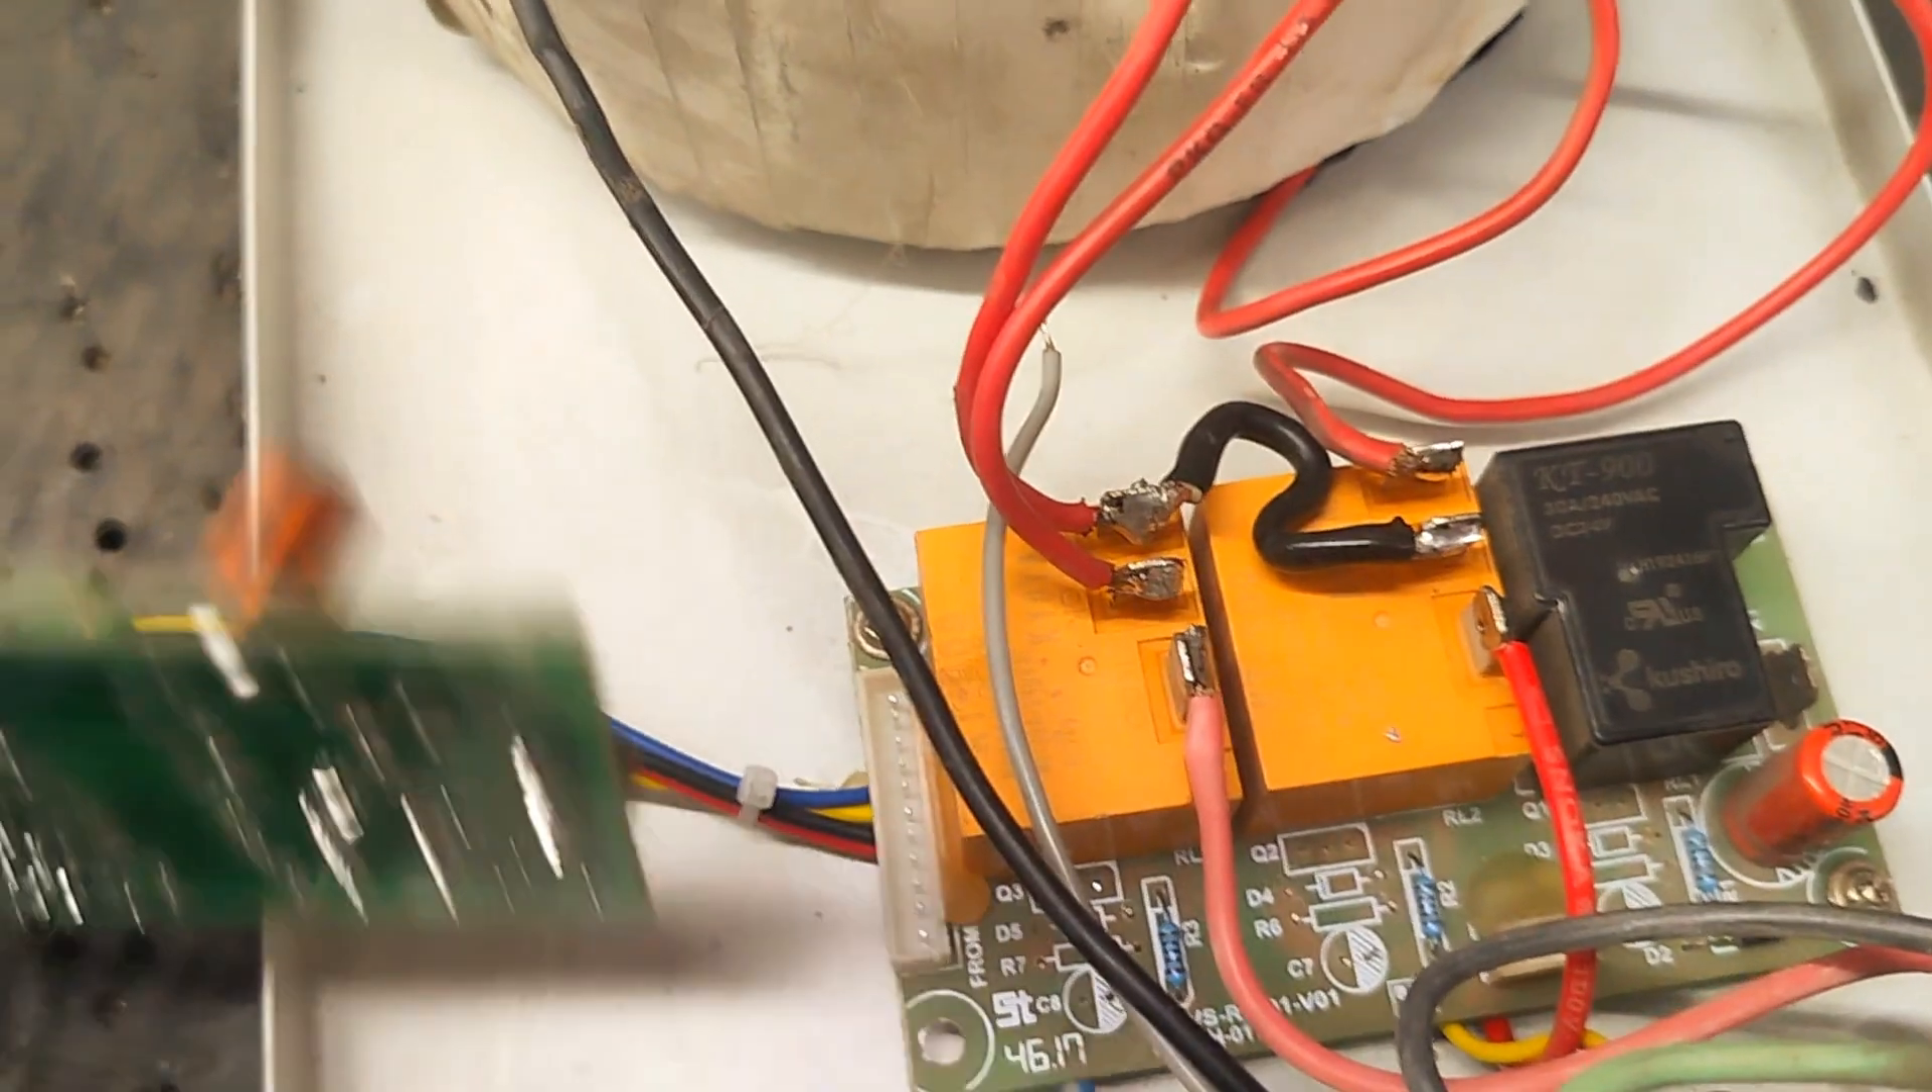देख सकते हैं दोस्तो relay की wiring भी मैंने कर दी है।